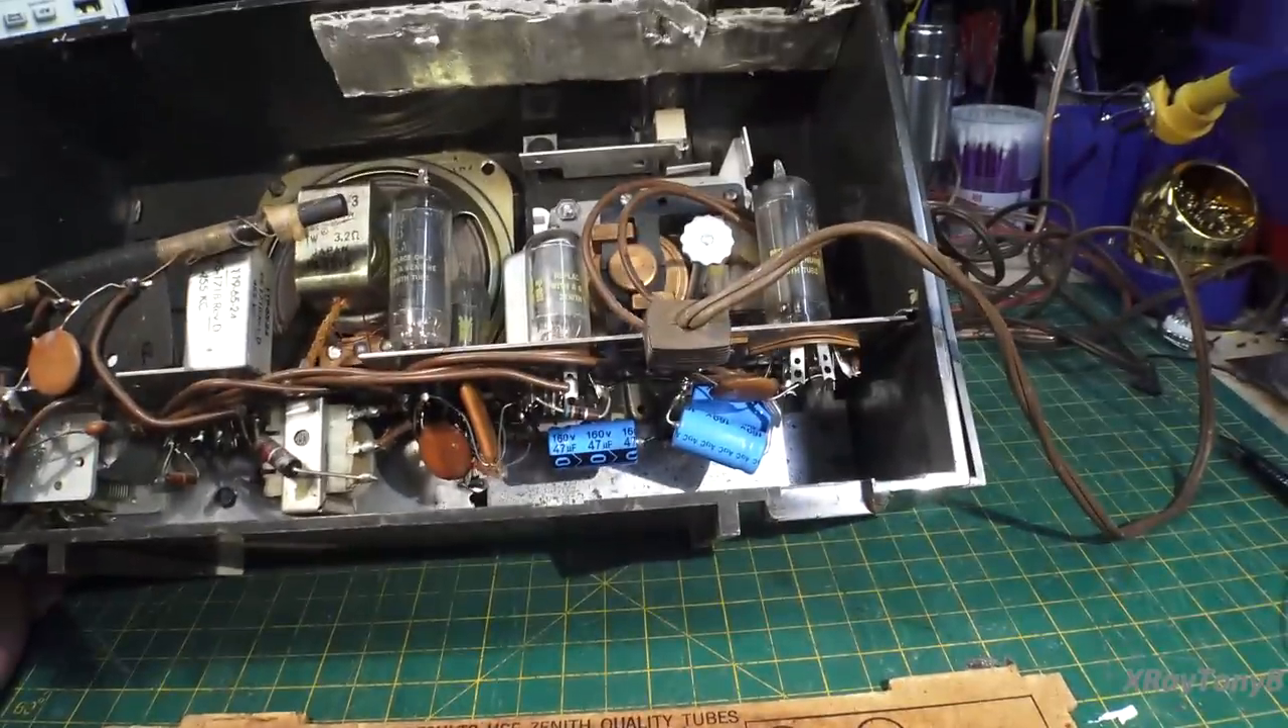As you can see, we have the radio put back together. Got a couple of capacitors put in there.